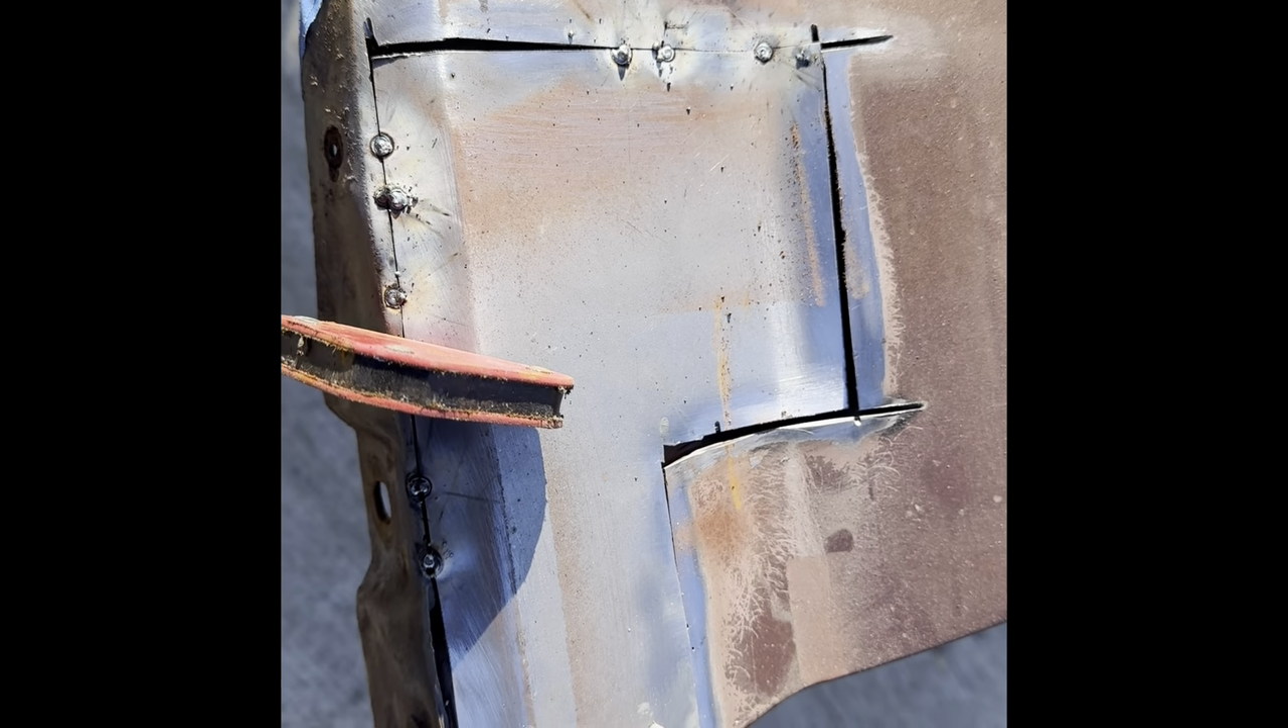You can tell my gaps are crazy.